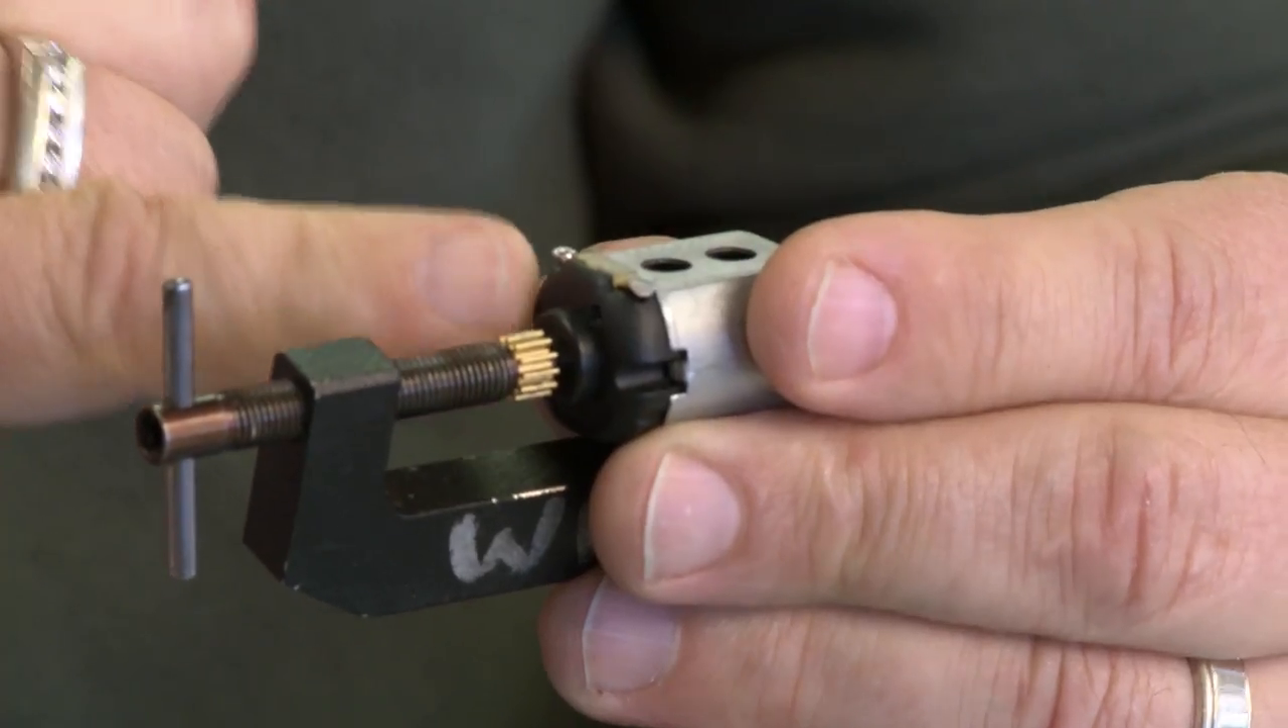So my pinion's on the motor. It's on the correct side of the motor.